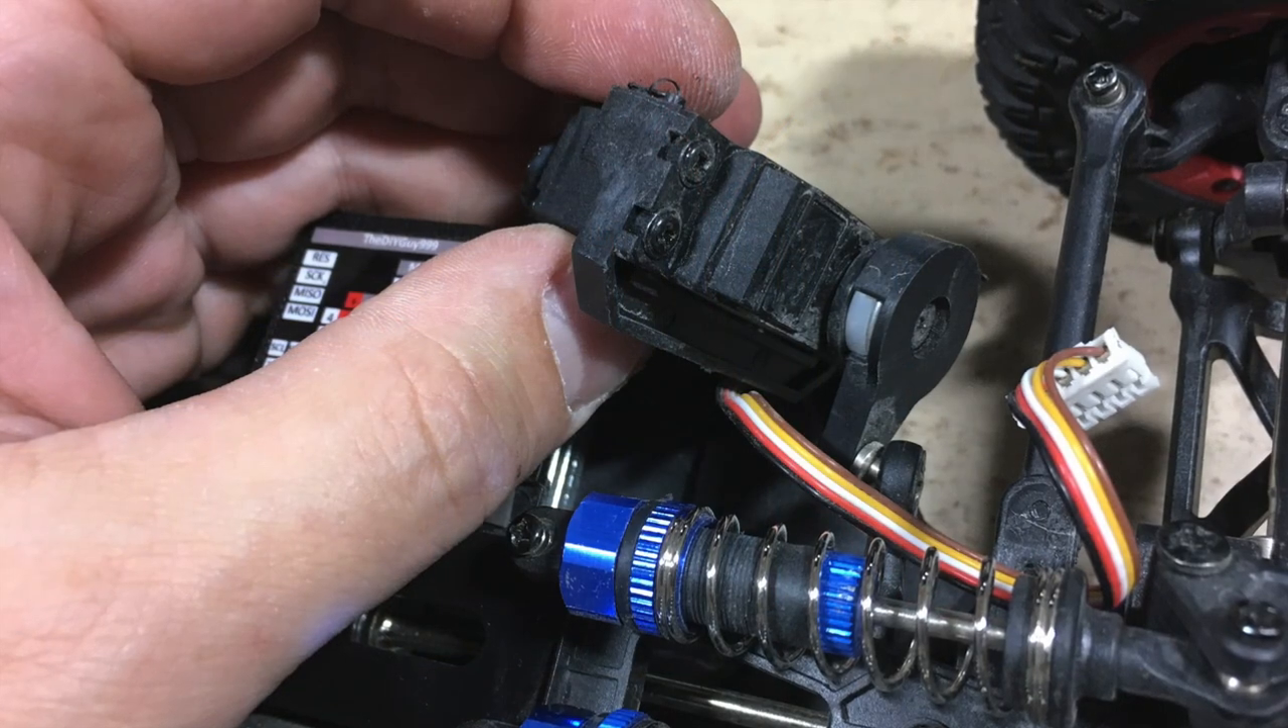The old 5 -pin steering servo is now removed.